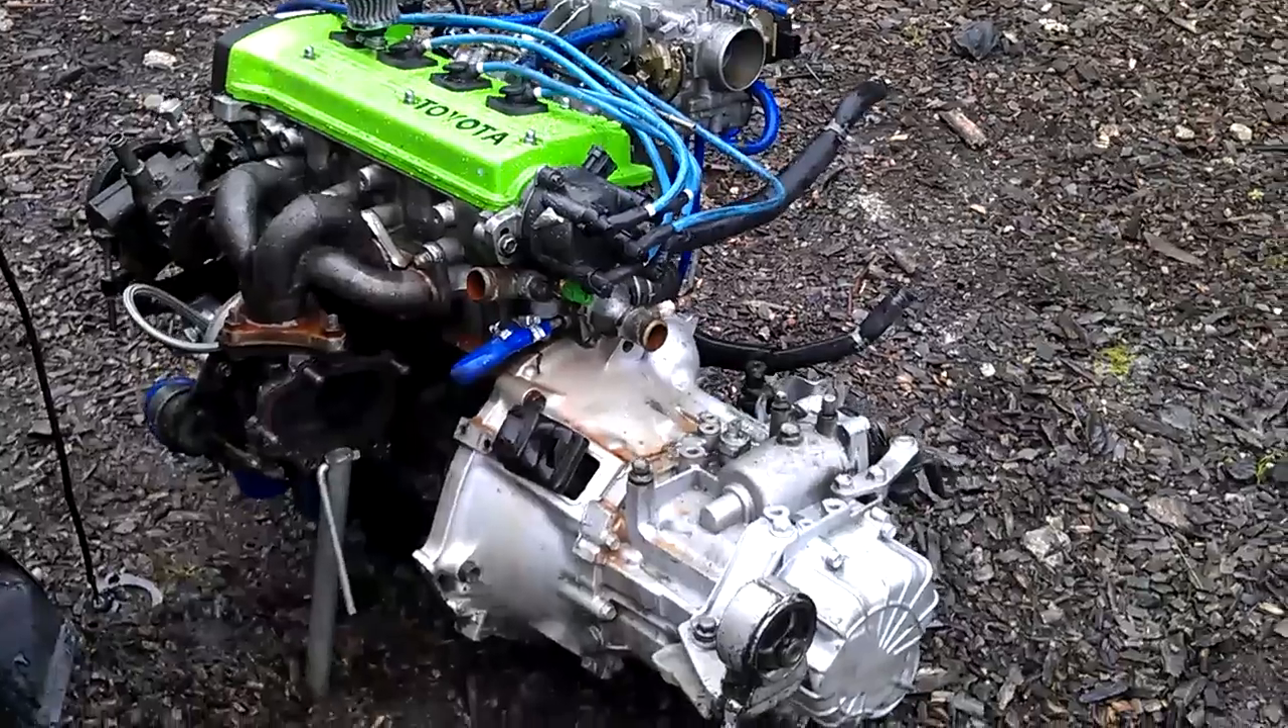Okay, I dragged the engine out.